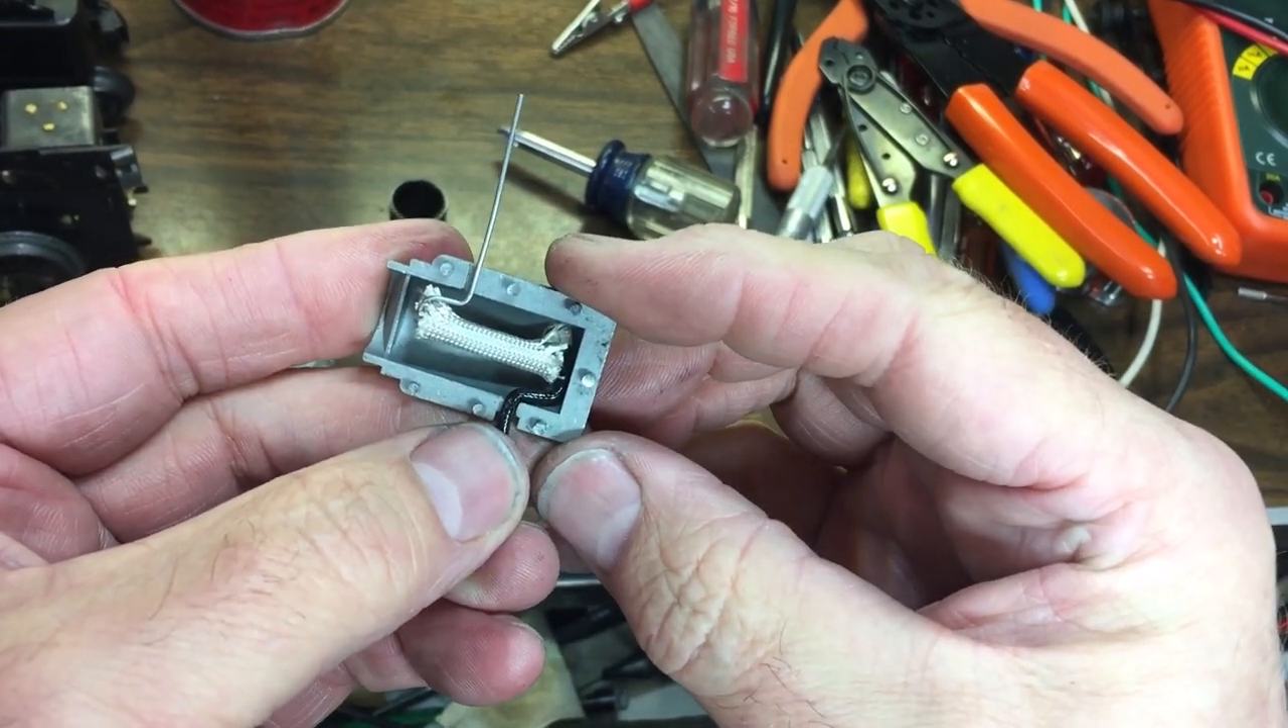This is what it looks like now that I've put the wick on and bent the wires.